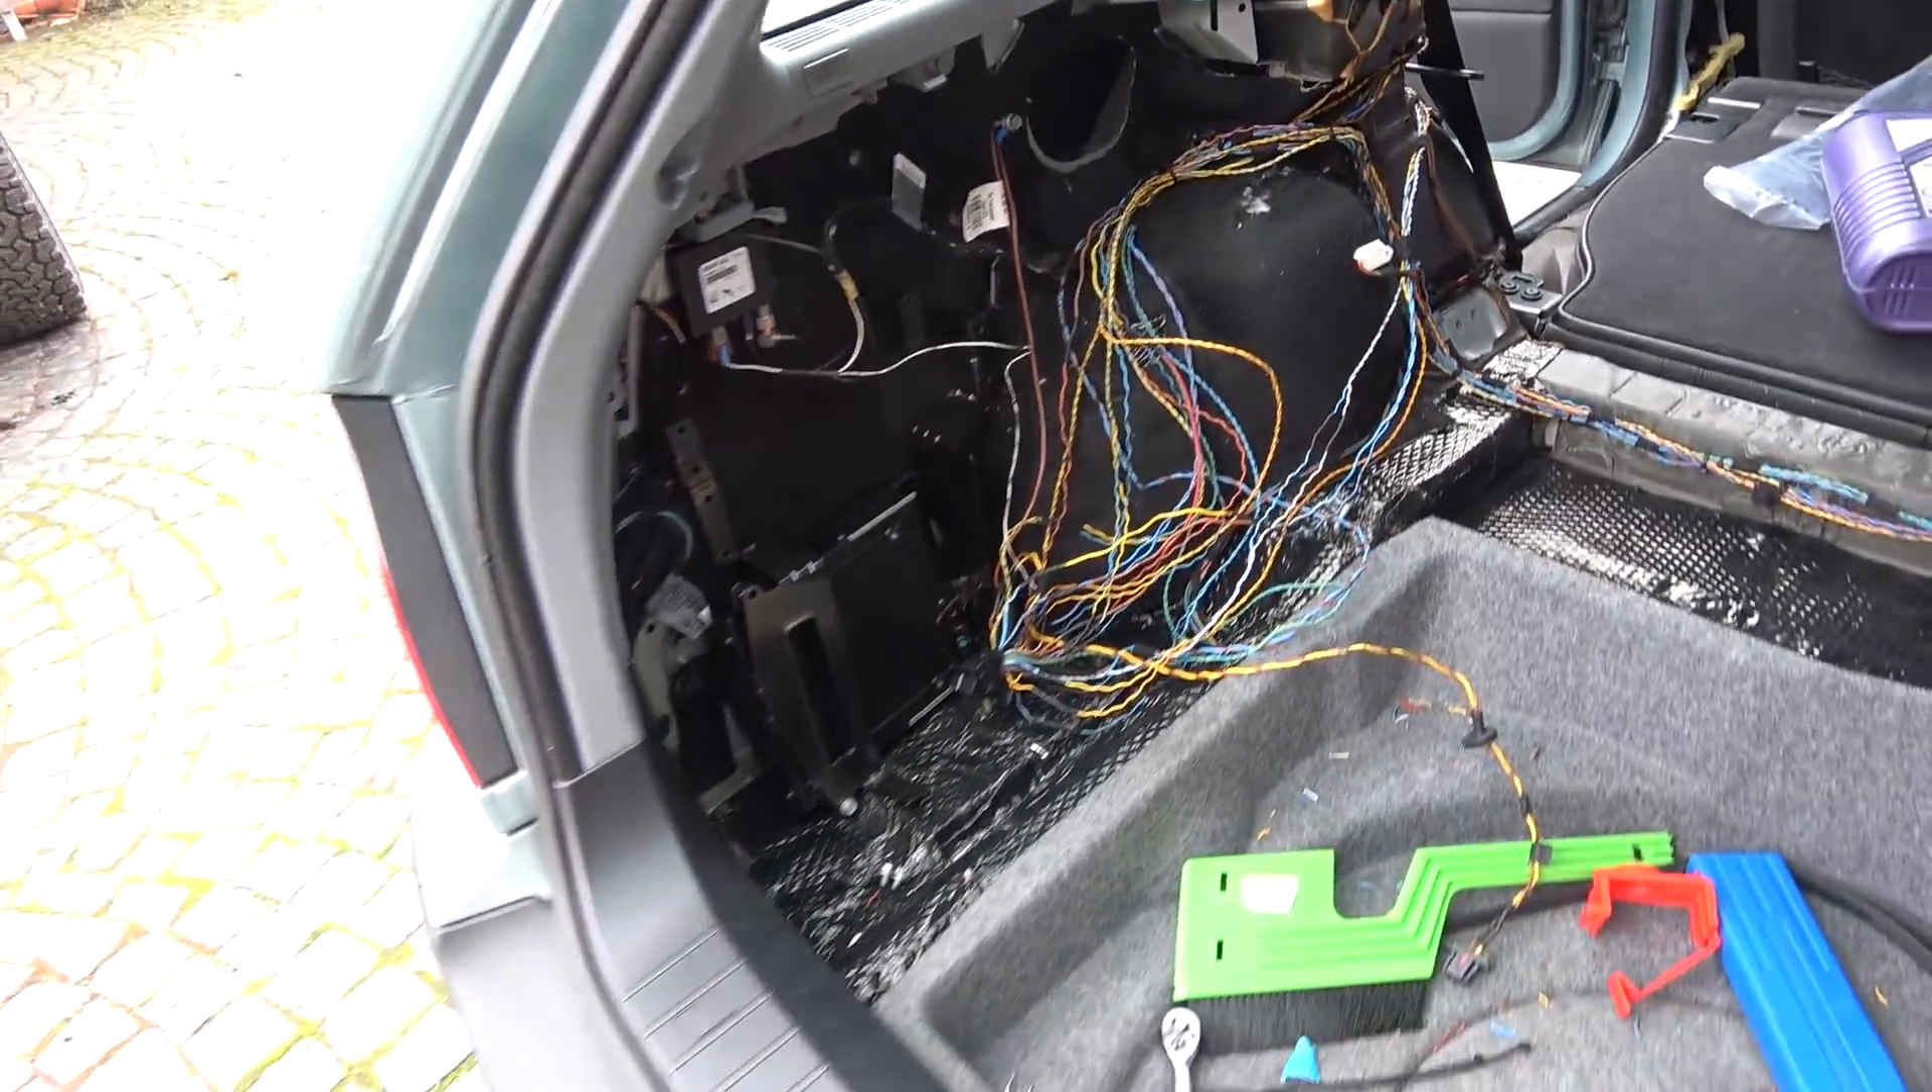And now I just gotta make all of this pretty and assemble the rest of the trunk and all of the trim over there.